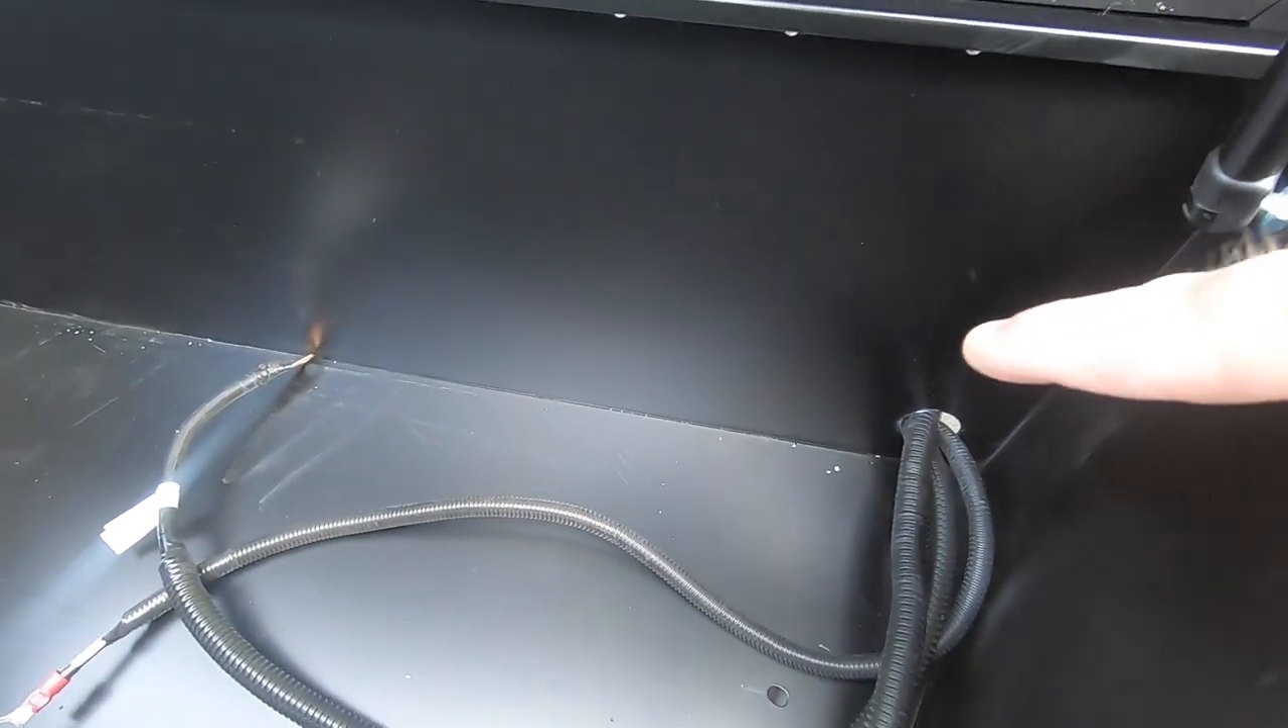All right guys you can see i've got the cables in the box now.